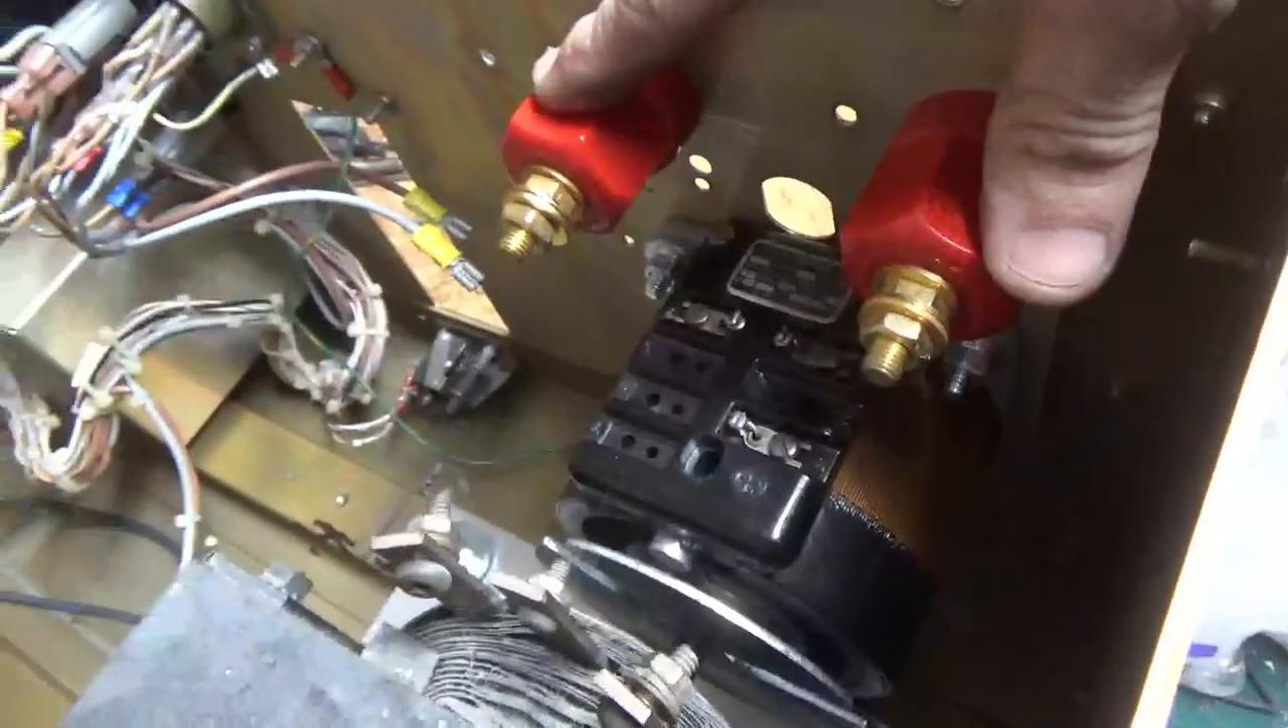So, I got the two super, 100 amp supercon connectors installed.